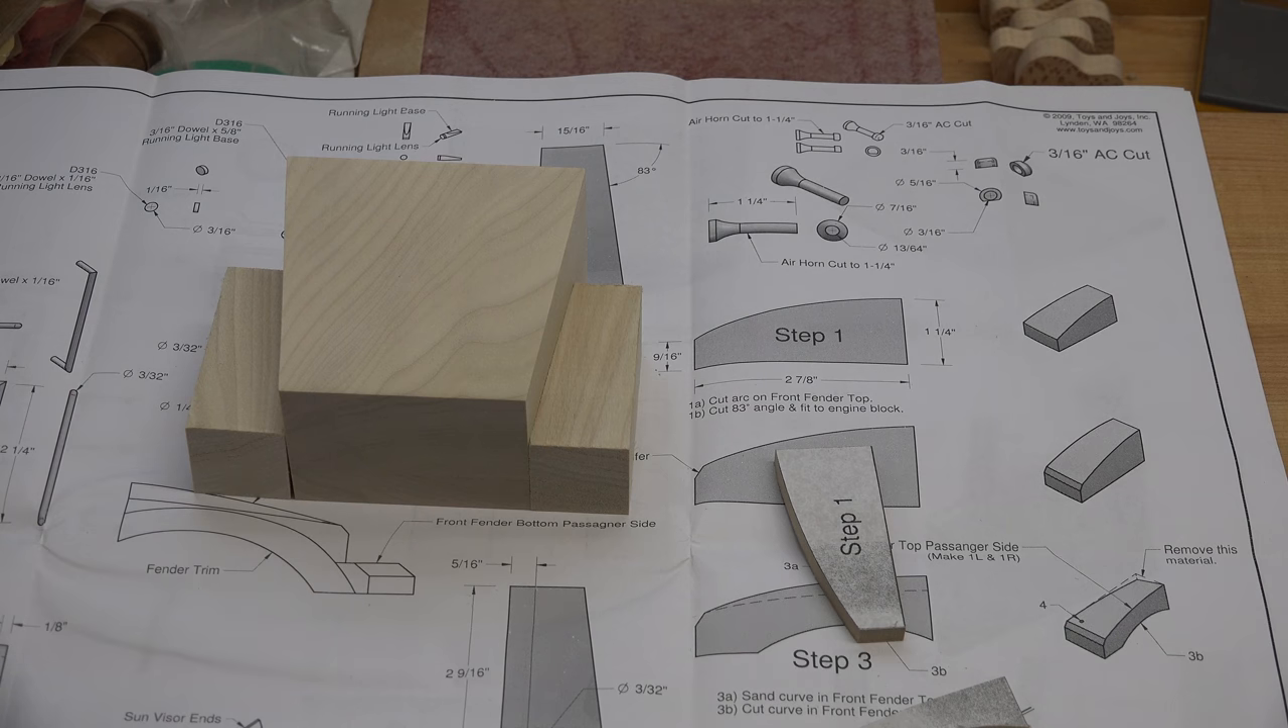You can see here that what we end up with is our engine block and then our fenders with a nice seven degree cut that meshes nicely with the engine block and makes everything fit properly.